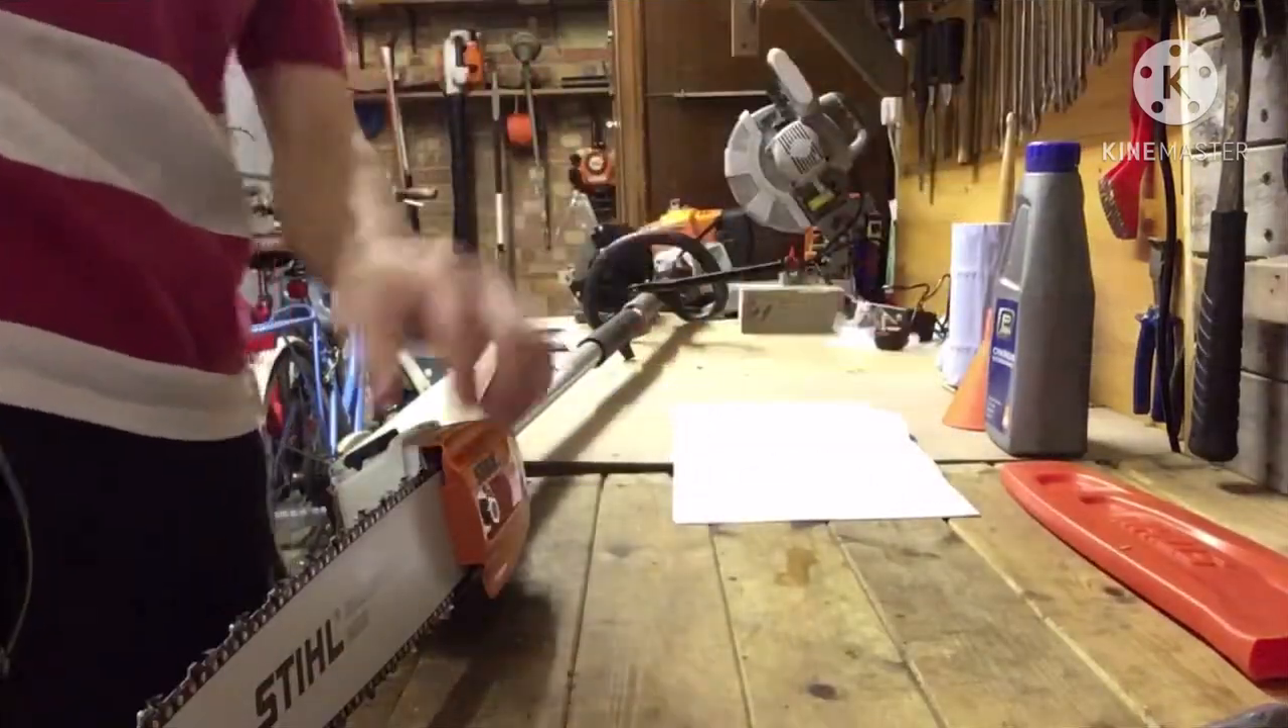So, I've got the chain on.